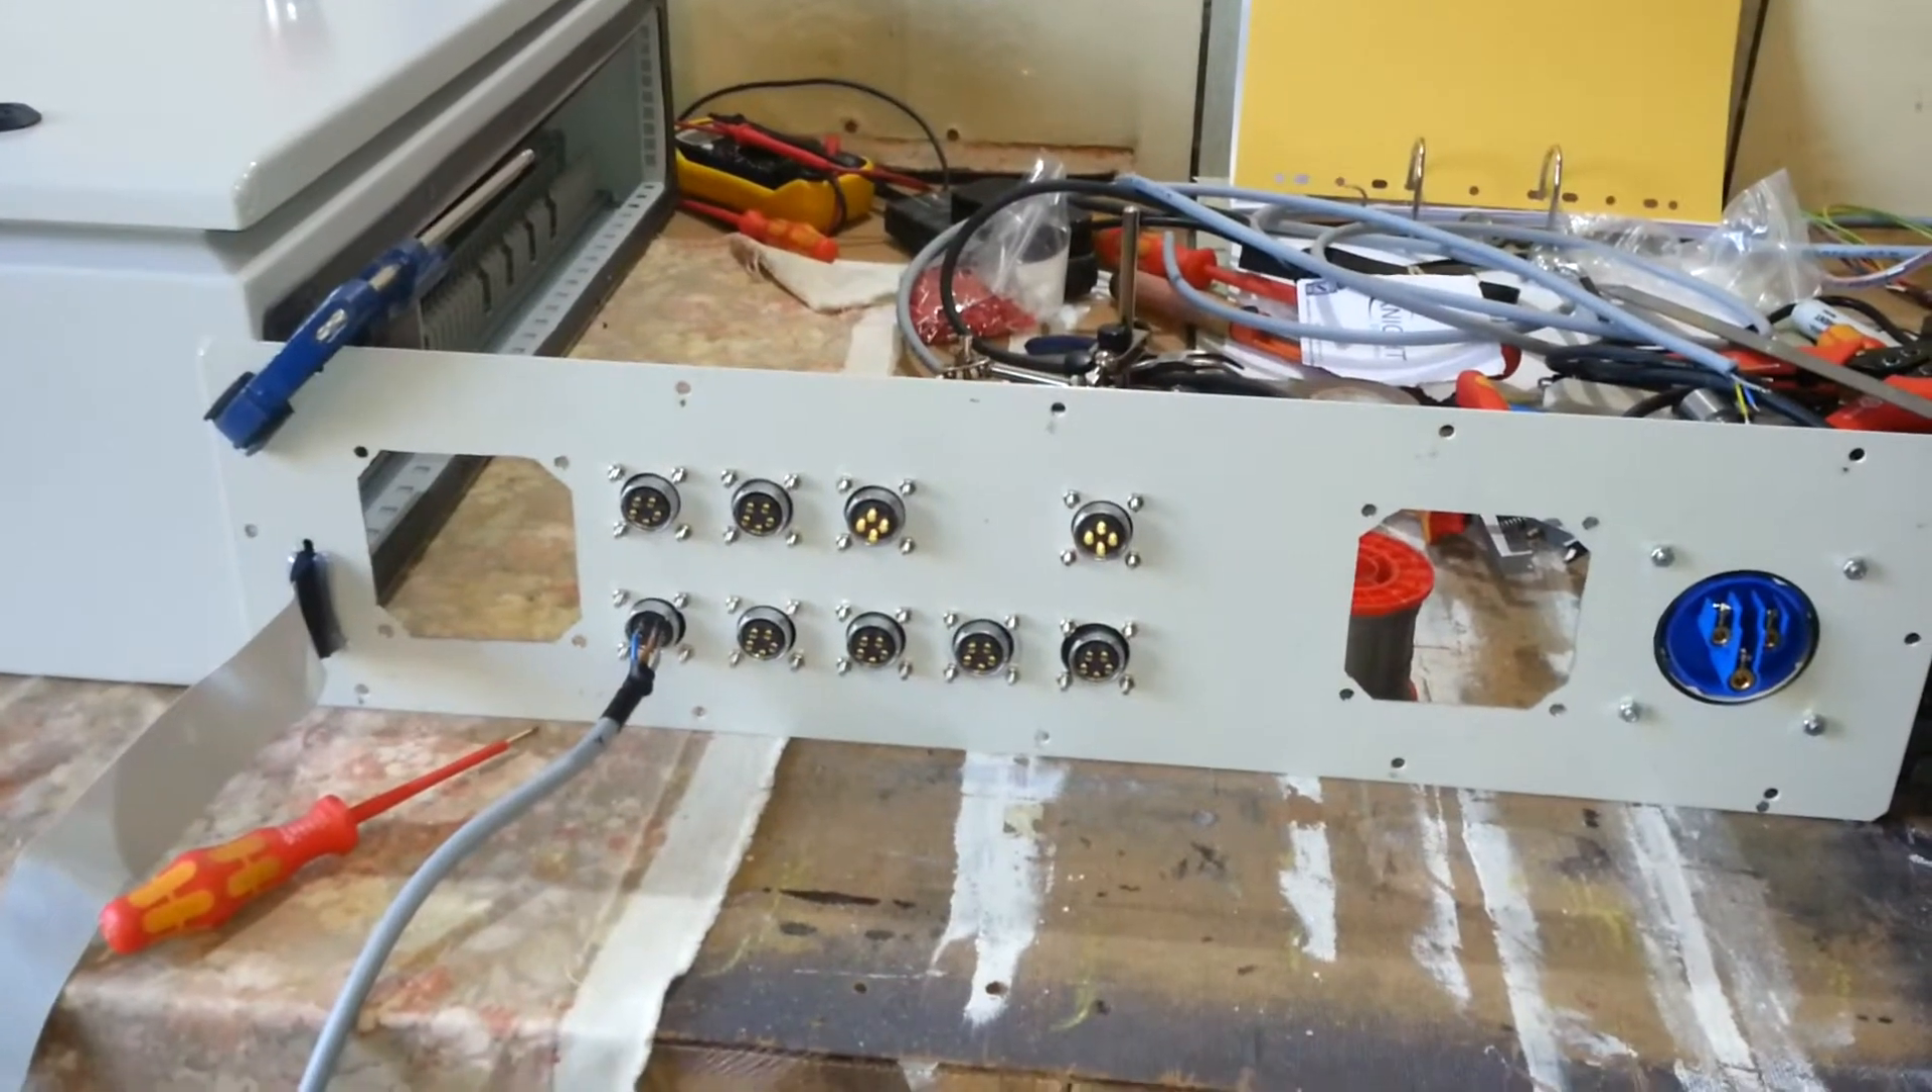What I've done is taken the connection panel off. And I've clamped it to the side of the case there.